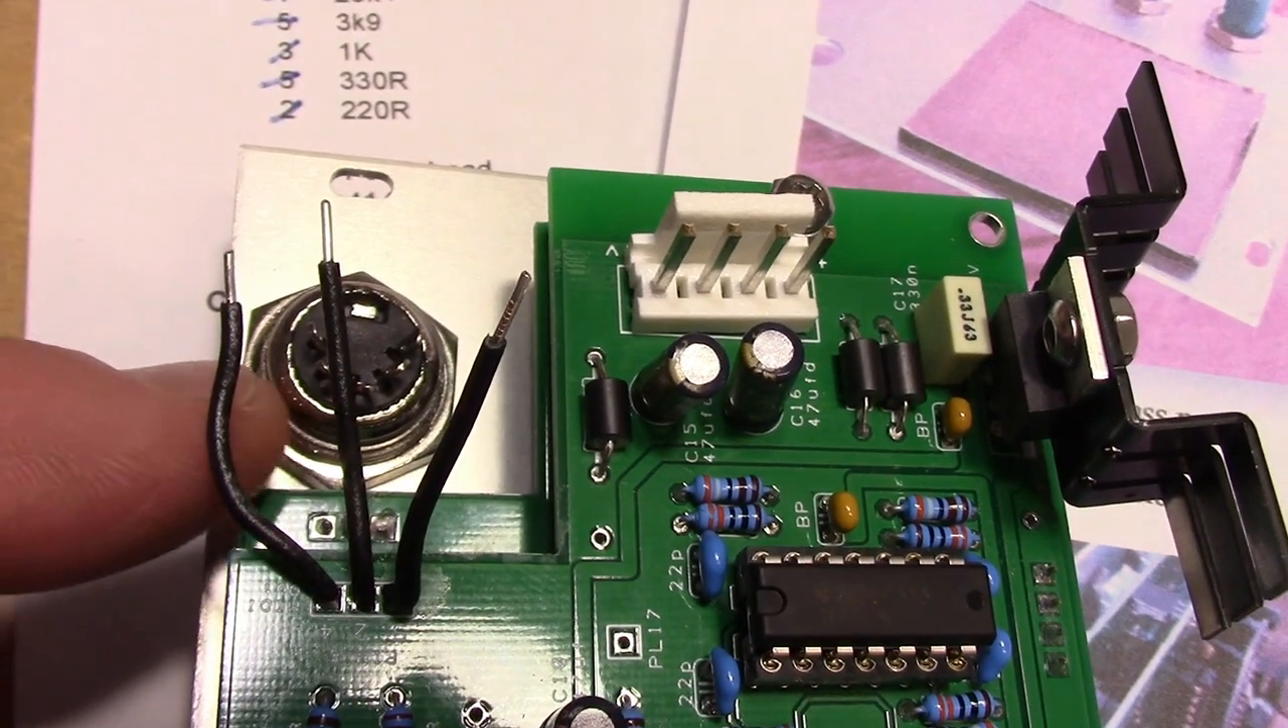I've already stripped the wires. All I have to do now is solder them to those pins down there, and we'll be done.